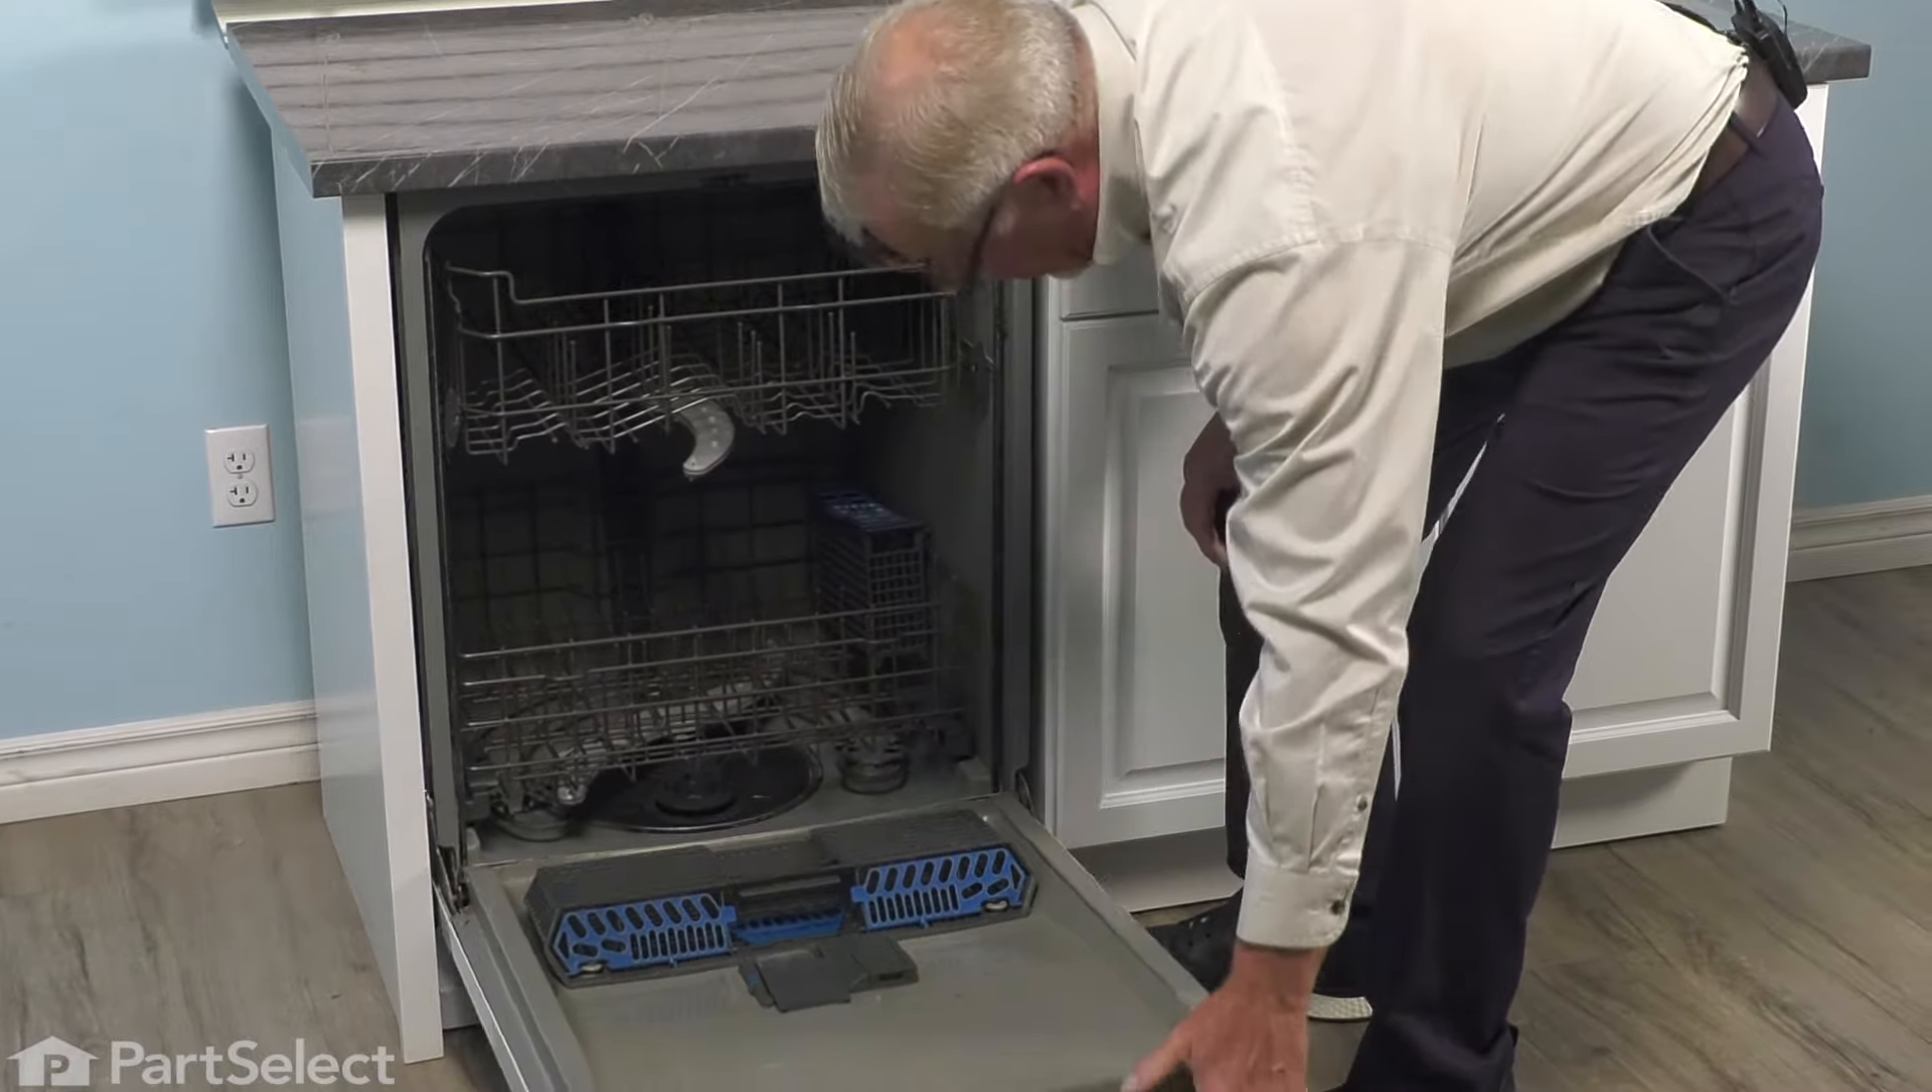With the racks reassembled in the dishwasher, our repair is complete.